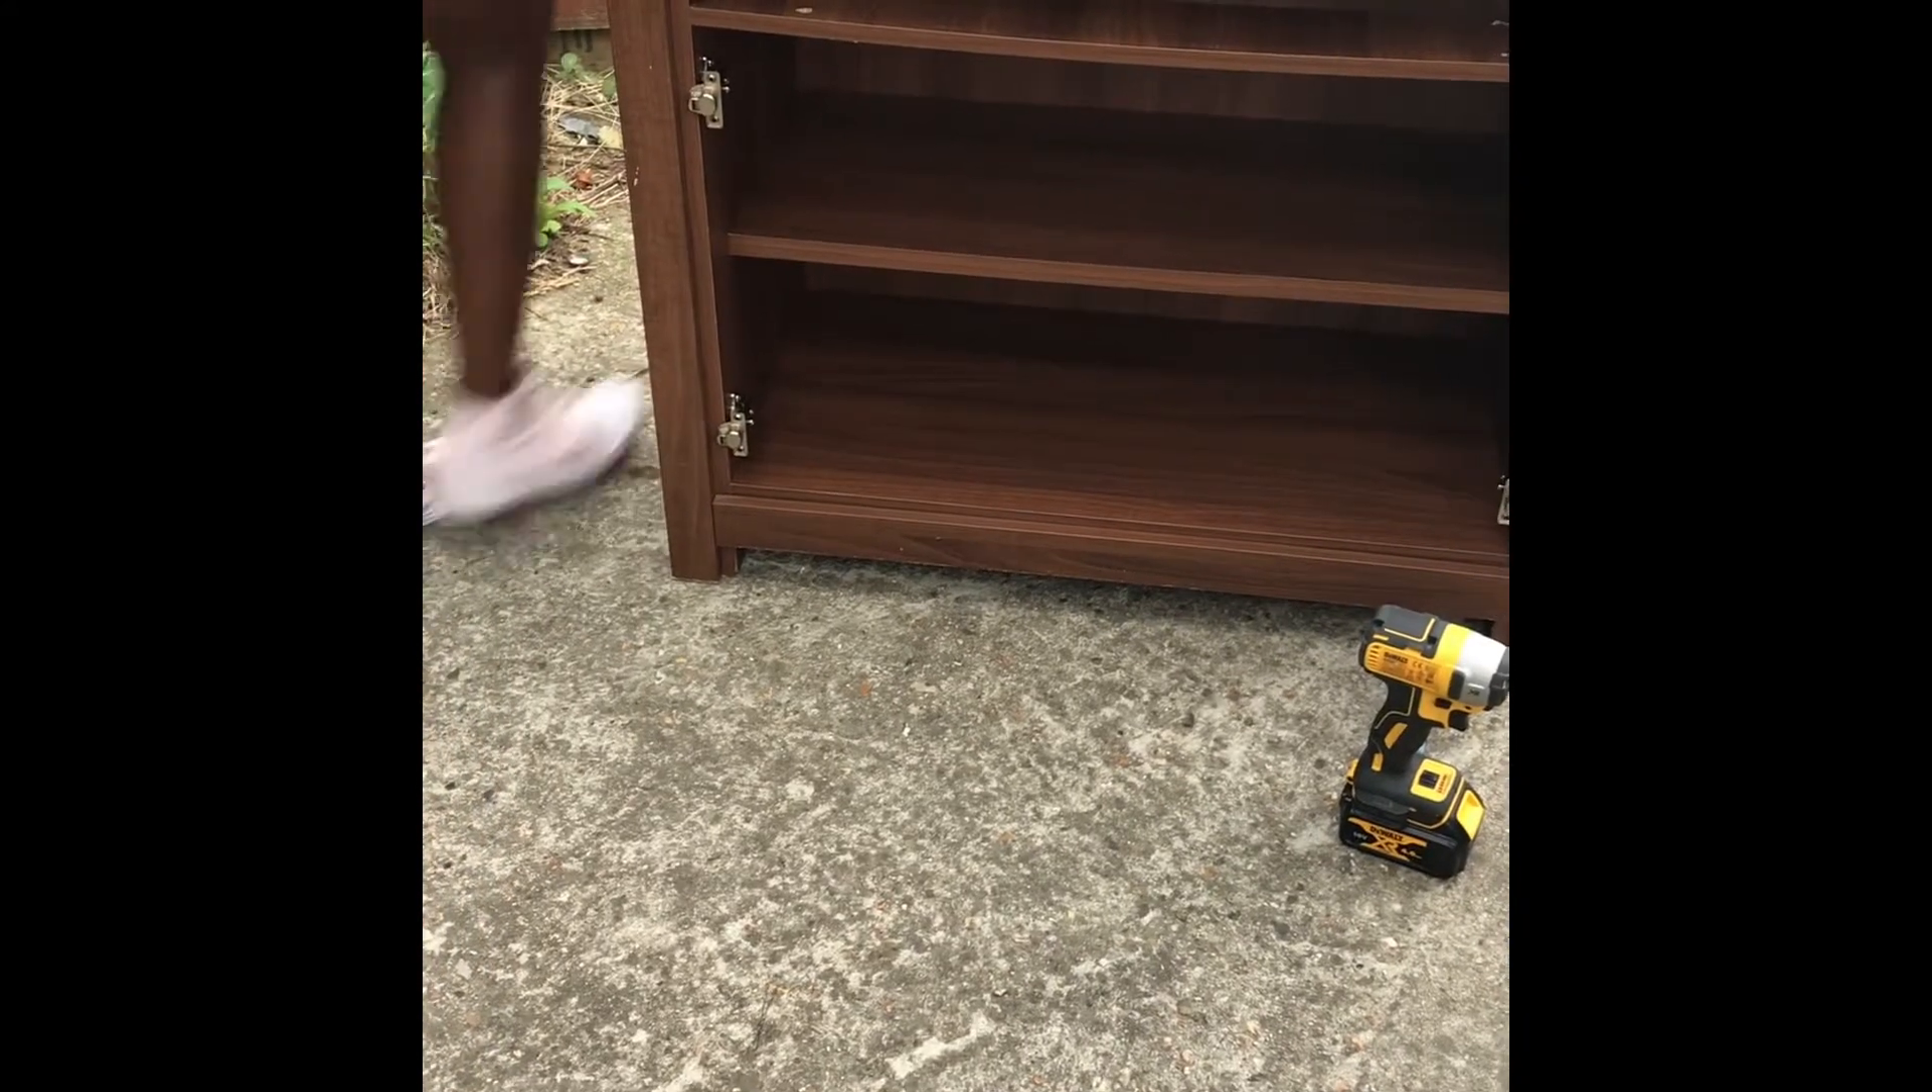I've just taken off the doors so the hooks are still remaining.